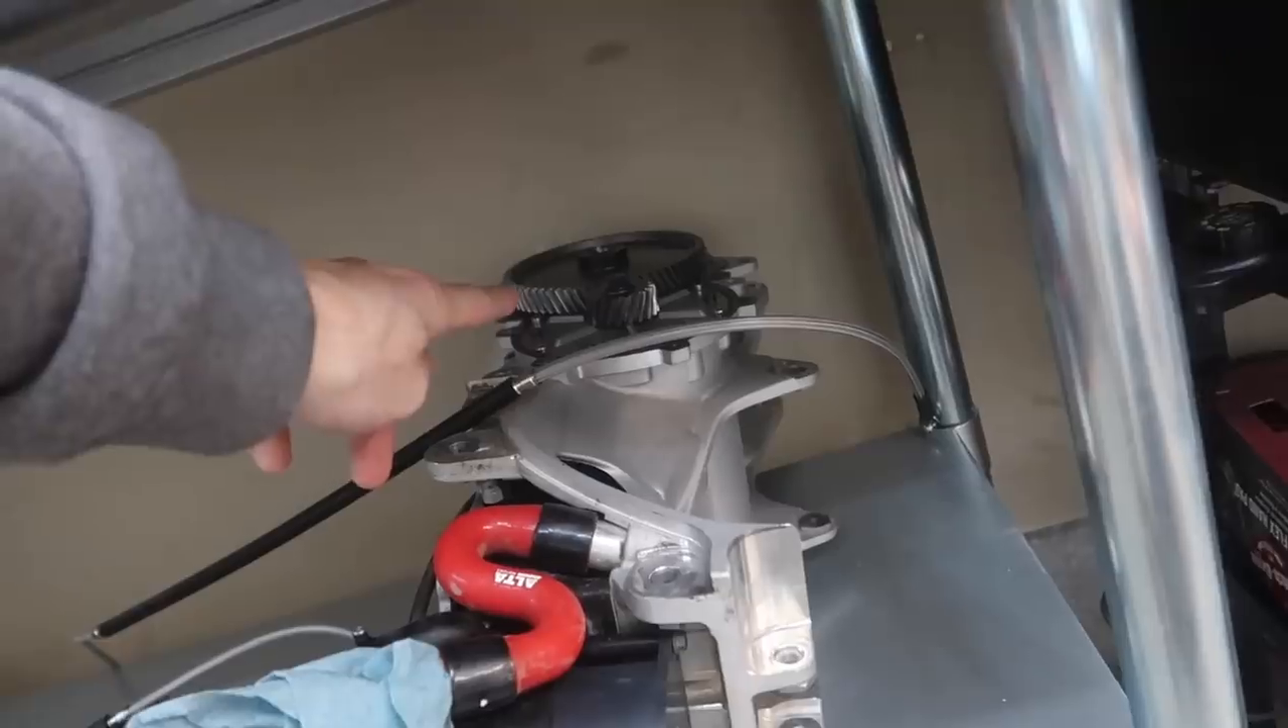I don't have the cover back yet.